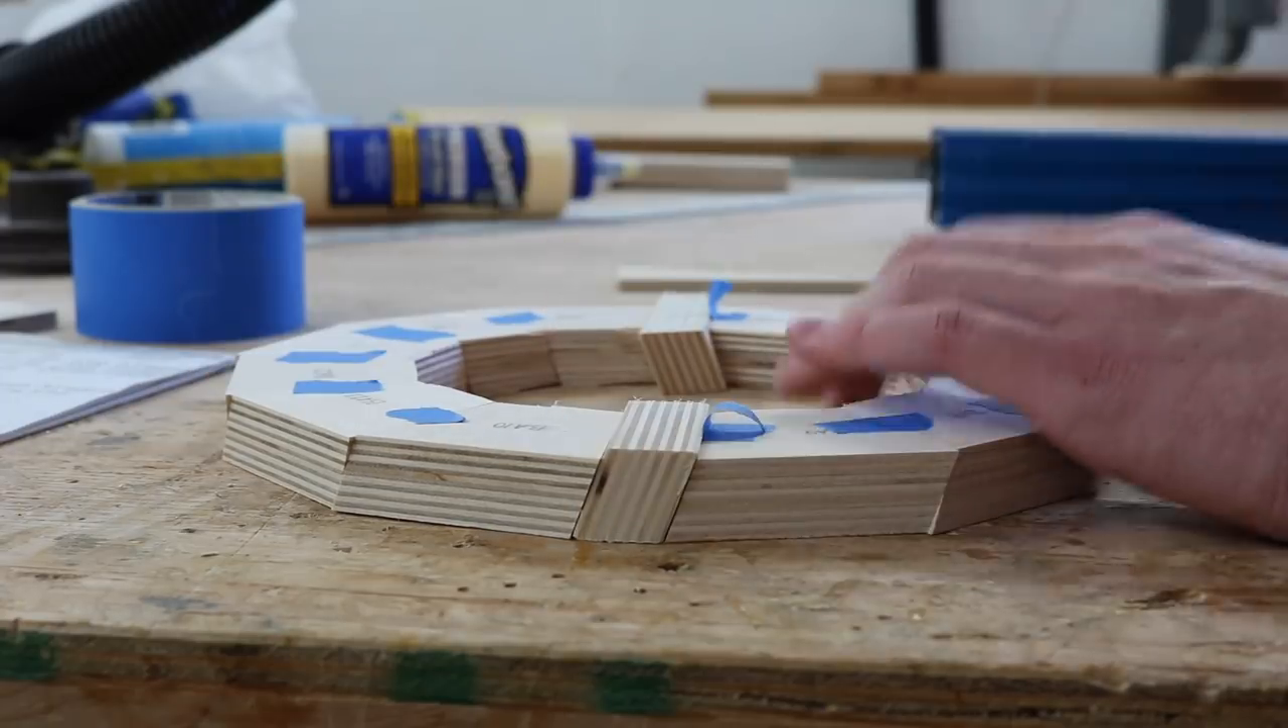And now I can just simply spread these apart and put these pieces in between and there you can see the beginning of my basket weave pattern.